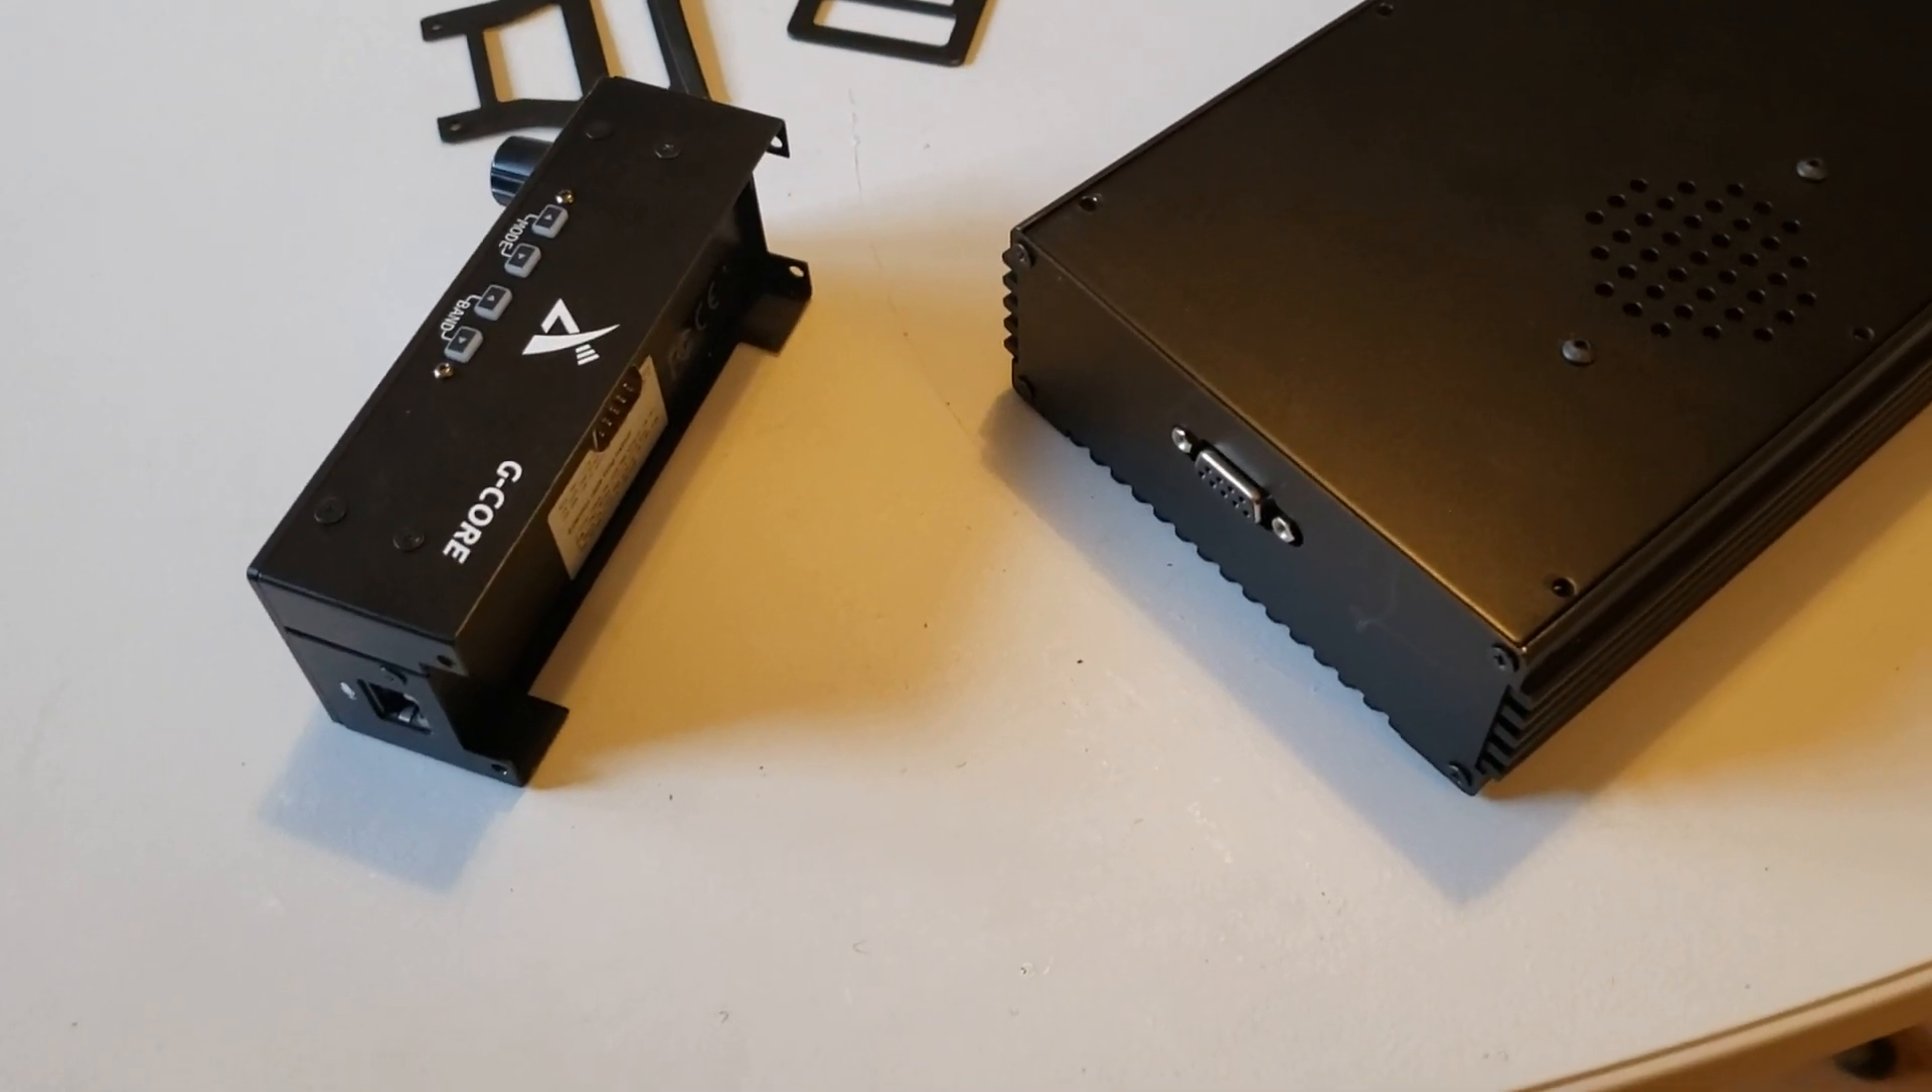We now have the head unit detached from the base unit and what we're going to need to do next is take those phillip head screws out of the front so that we can slide the top piece off.